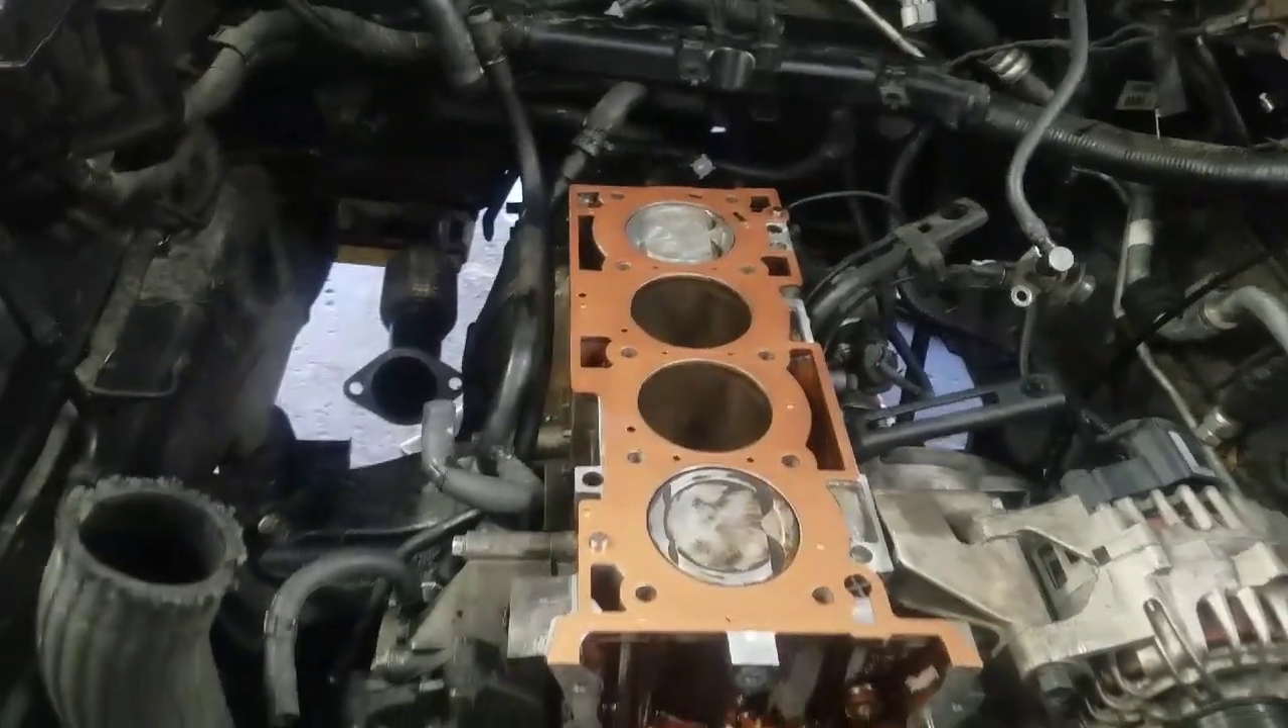Ok as you can see I have already put the gasket in place.